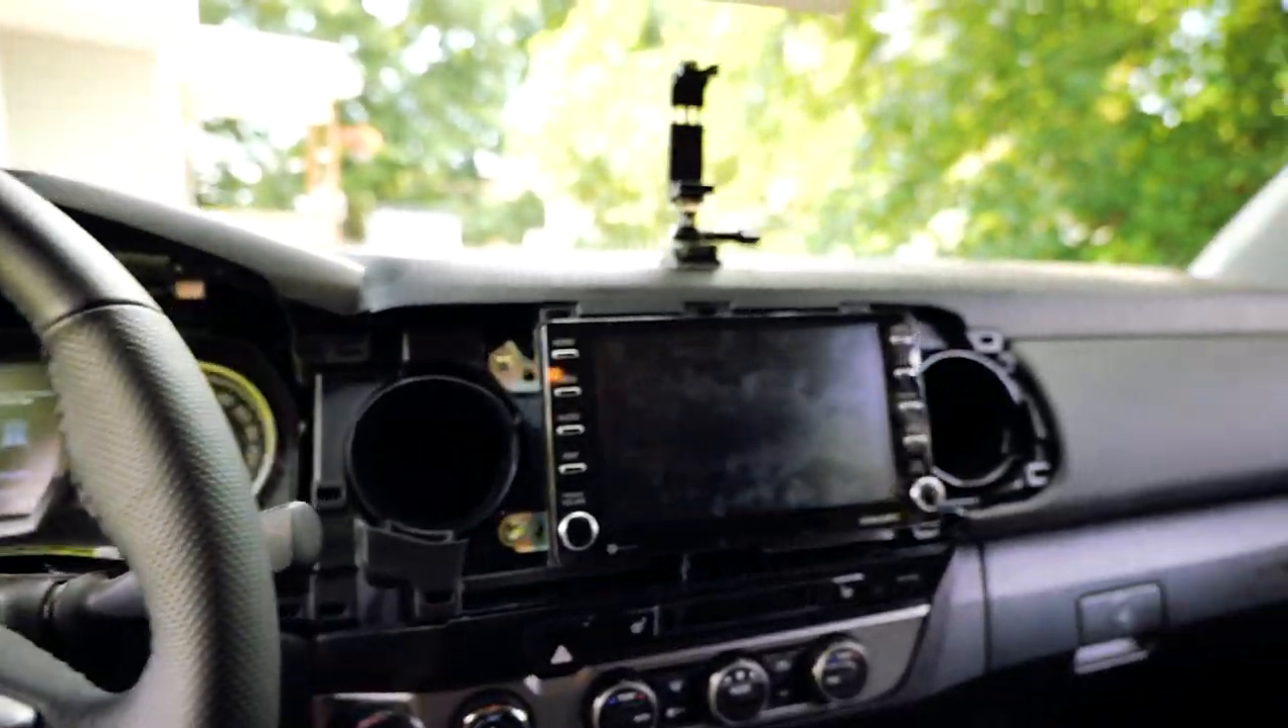Okay, so we're here in the truck now, and as you can see, I just removed the front decorative centerpiece here.